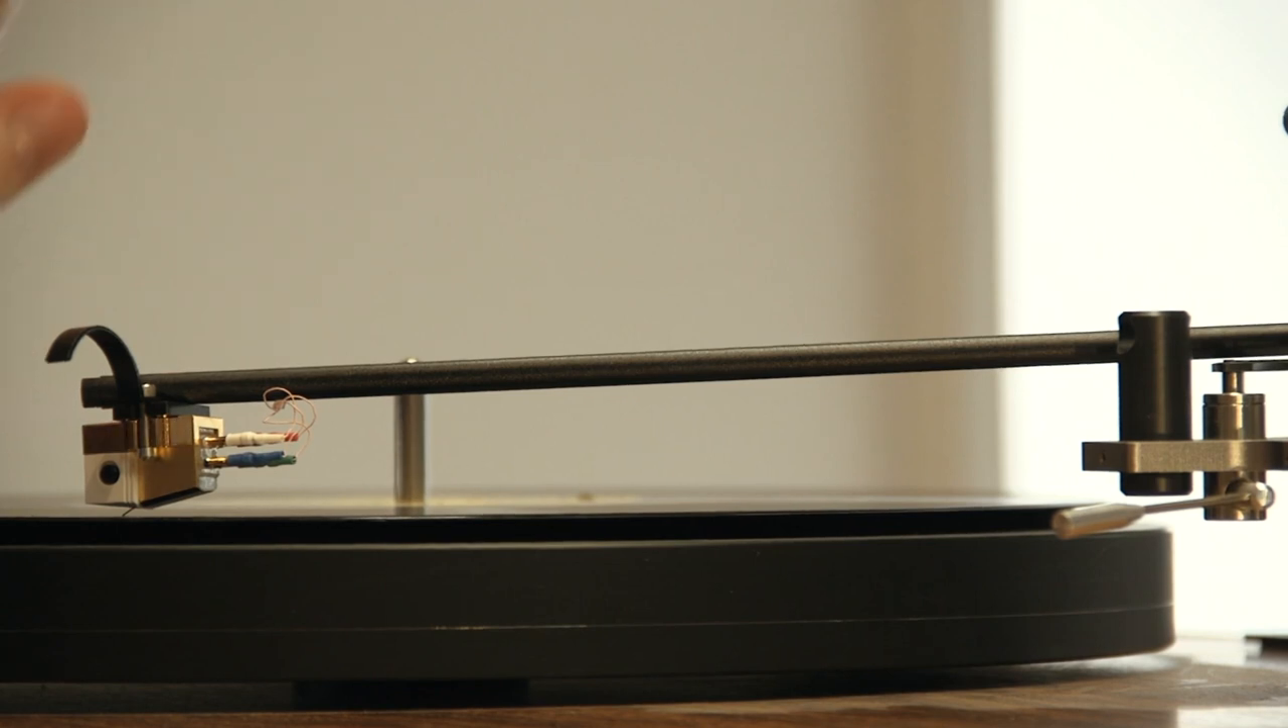You can see that the tone arm isn't parallel to the surface of the record and that's what we want to adjust.